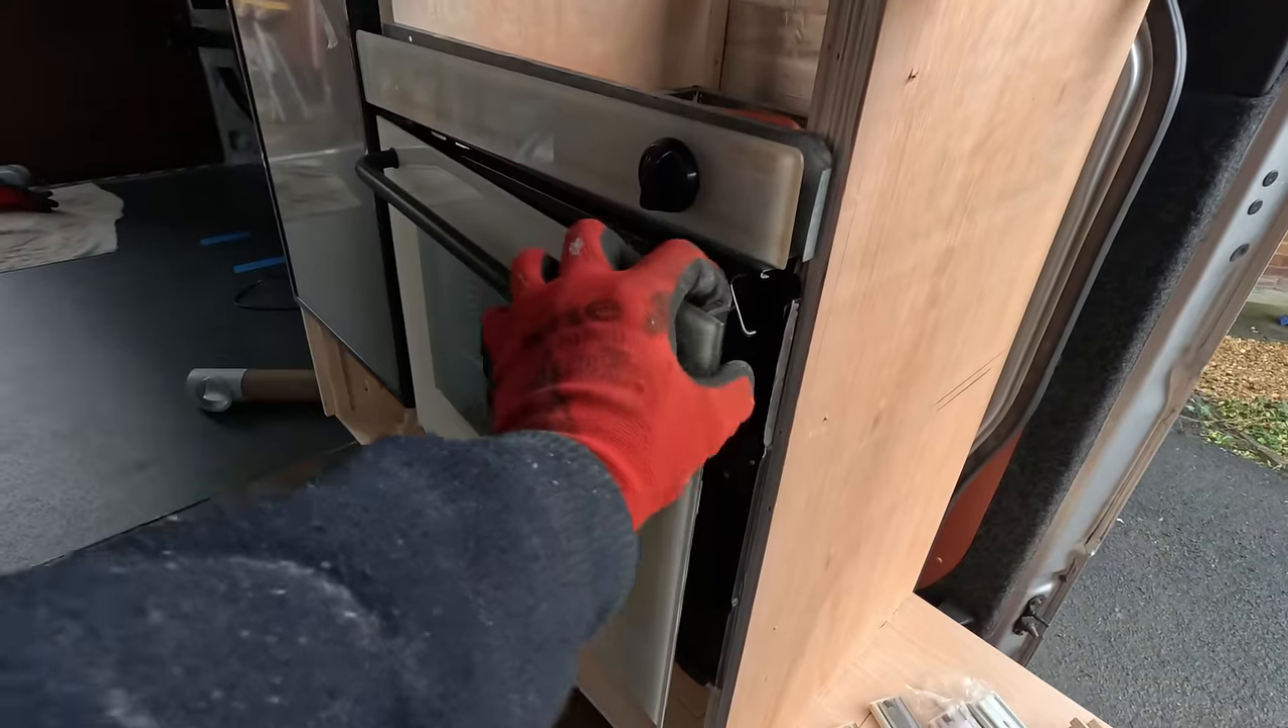So, first of all, obviously, this is the oven in place.